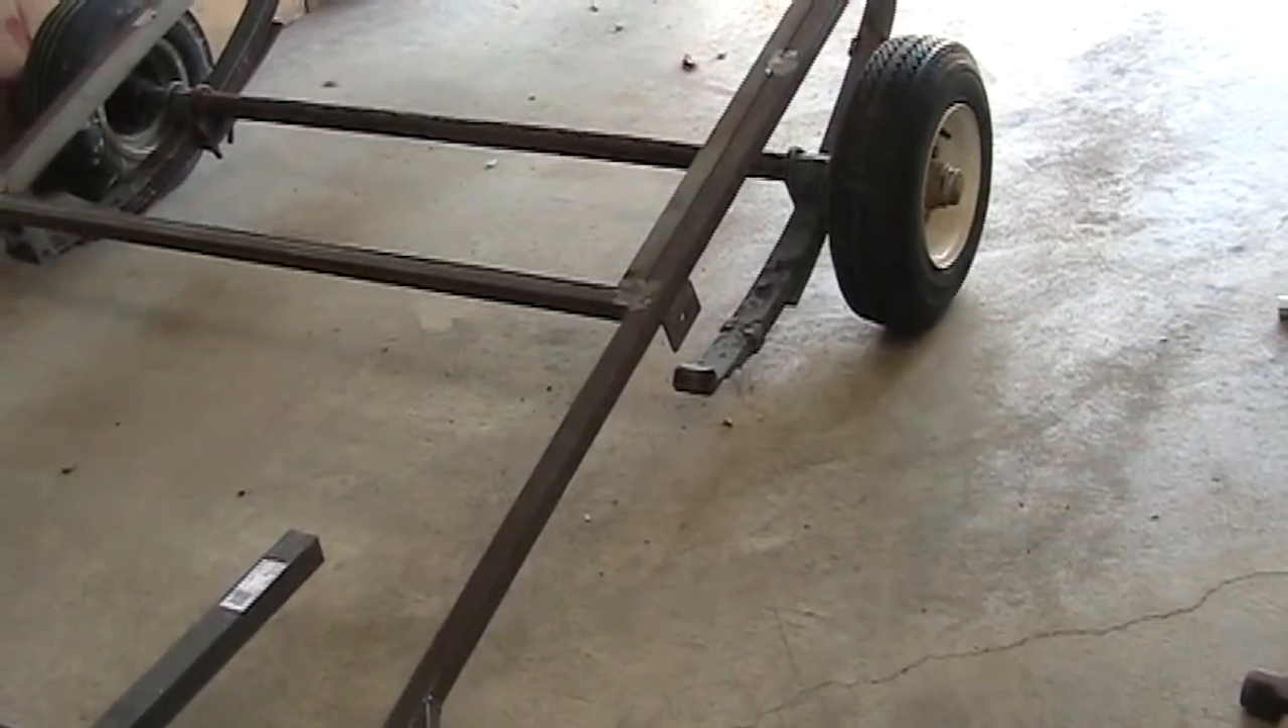We're partially assembled you'll notice I don't have the suspension connected in all four points.